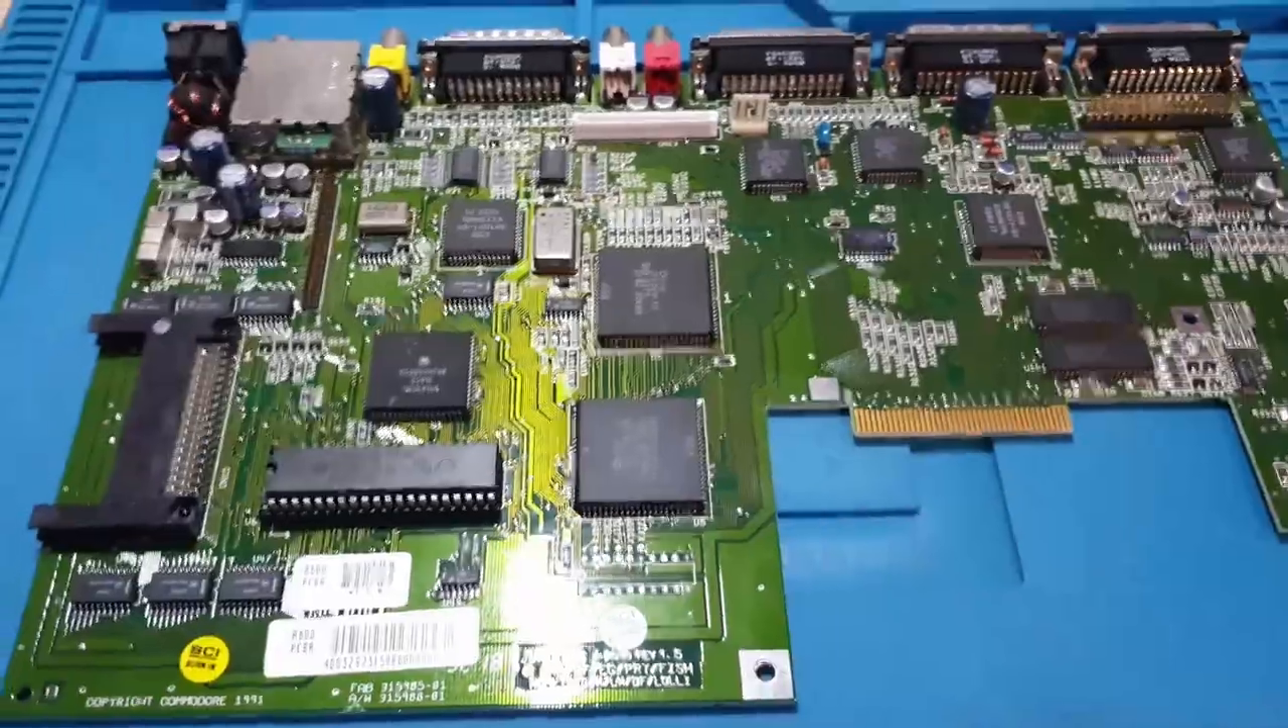So here we are with the board out of the A600 down to the bare bones.